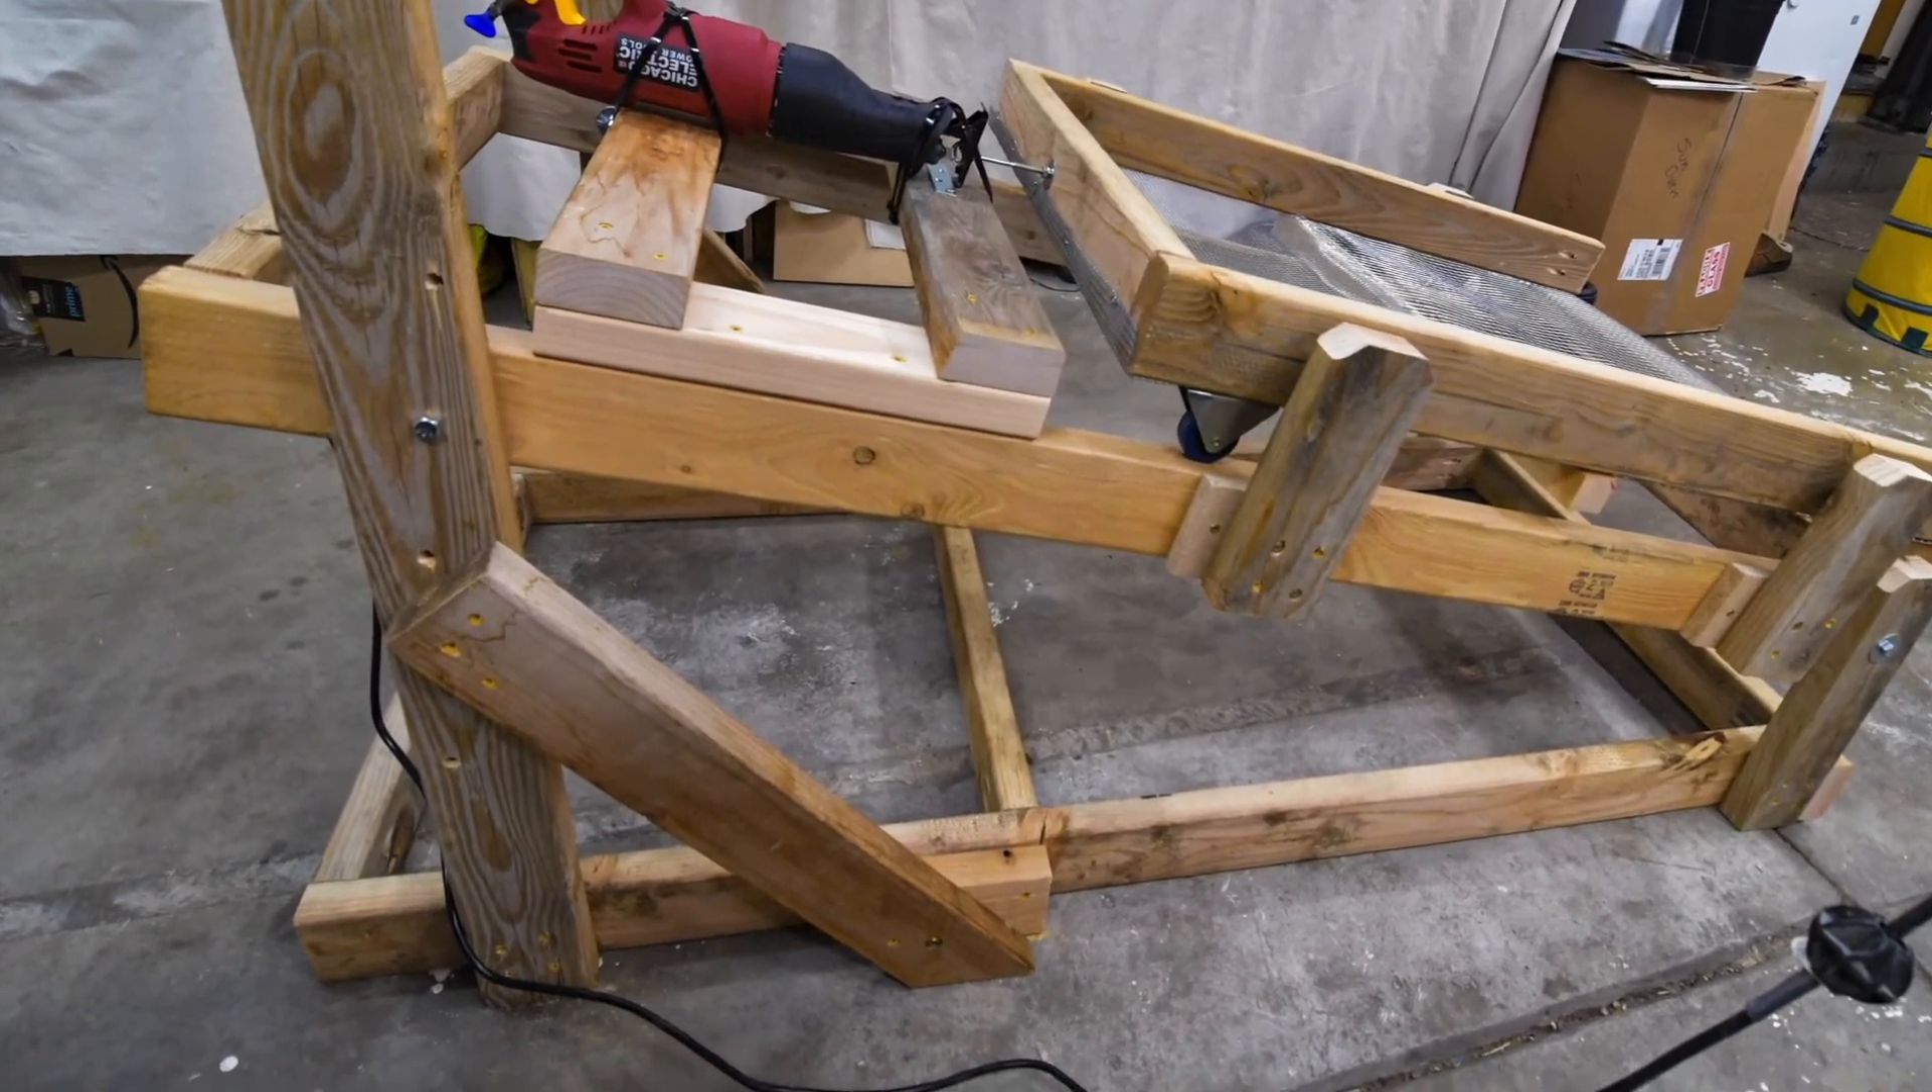It's best to brace the finished assembly since wood isn't always perfectly straight and might not be perfectly square when assembled. Finally, the saw is mounted to its support.